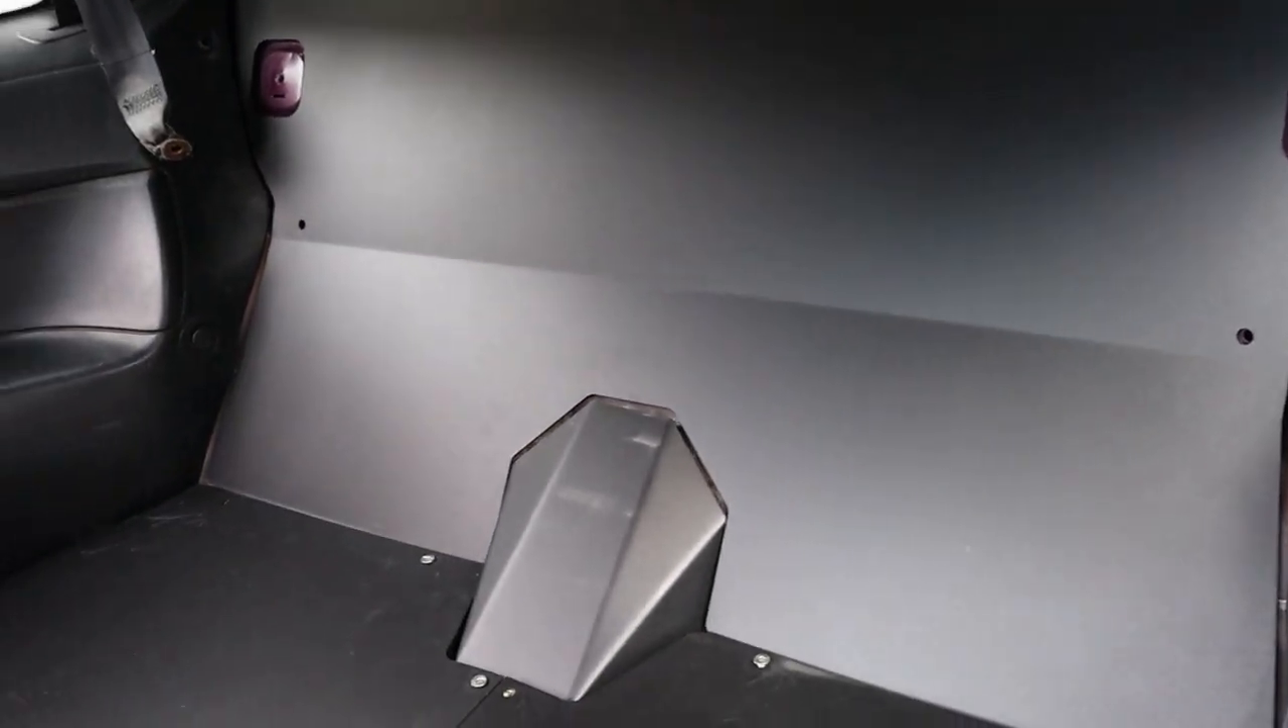So, top piece is in, middle piece is in. This is pretty much how it's just going to sit.